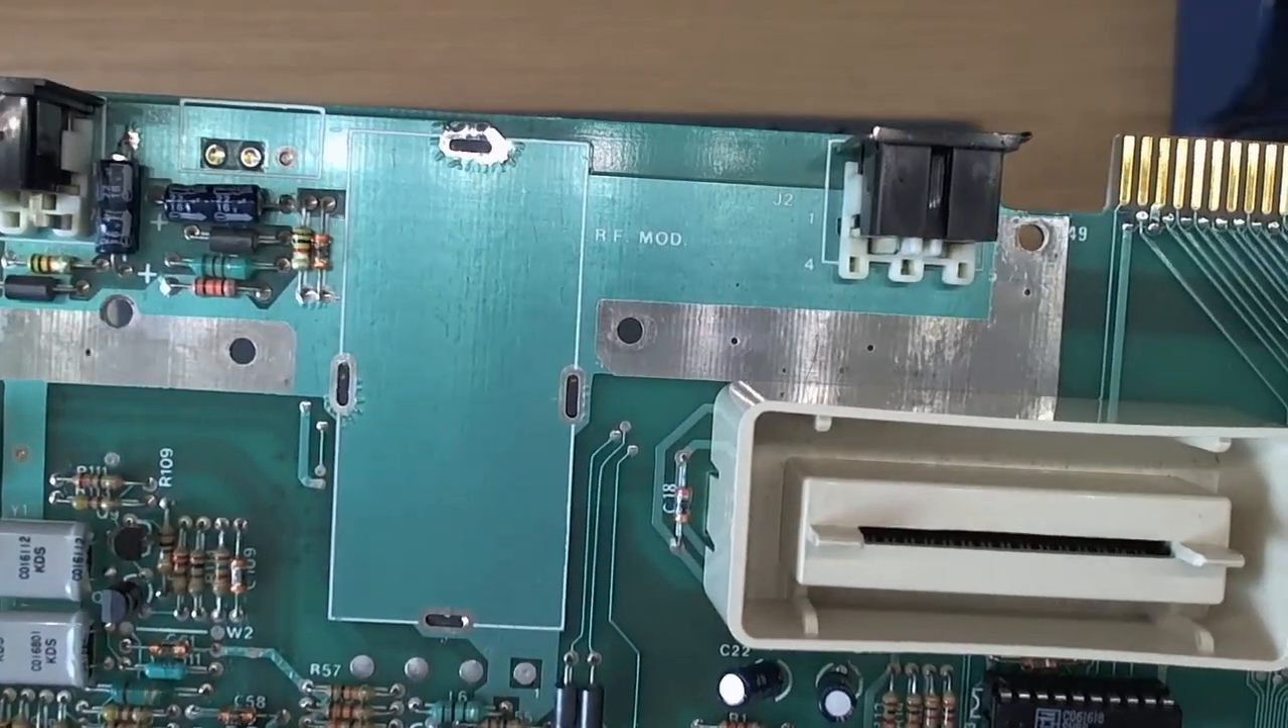So there's the um rf modulator removed from the board without problems all nice and cleared and cleaned and get that in focus for you.